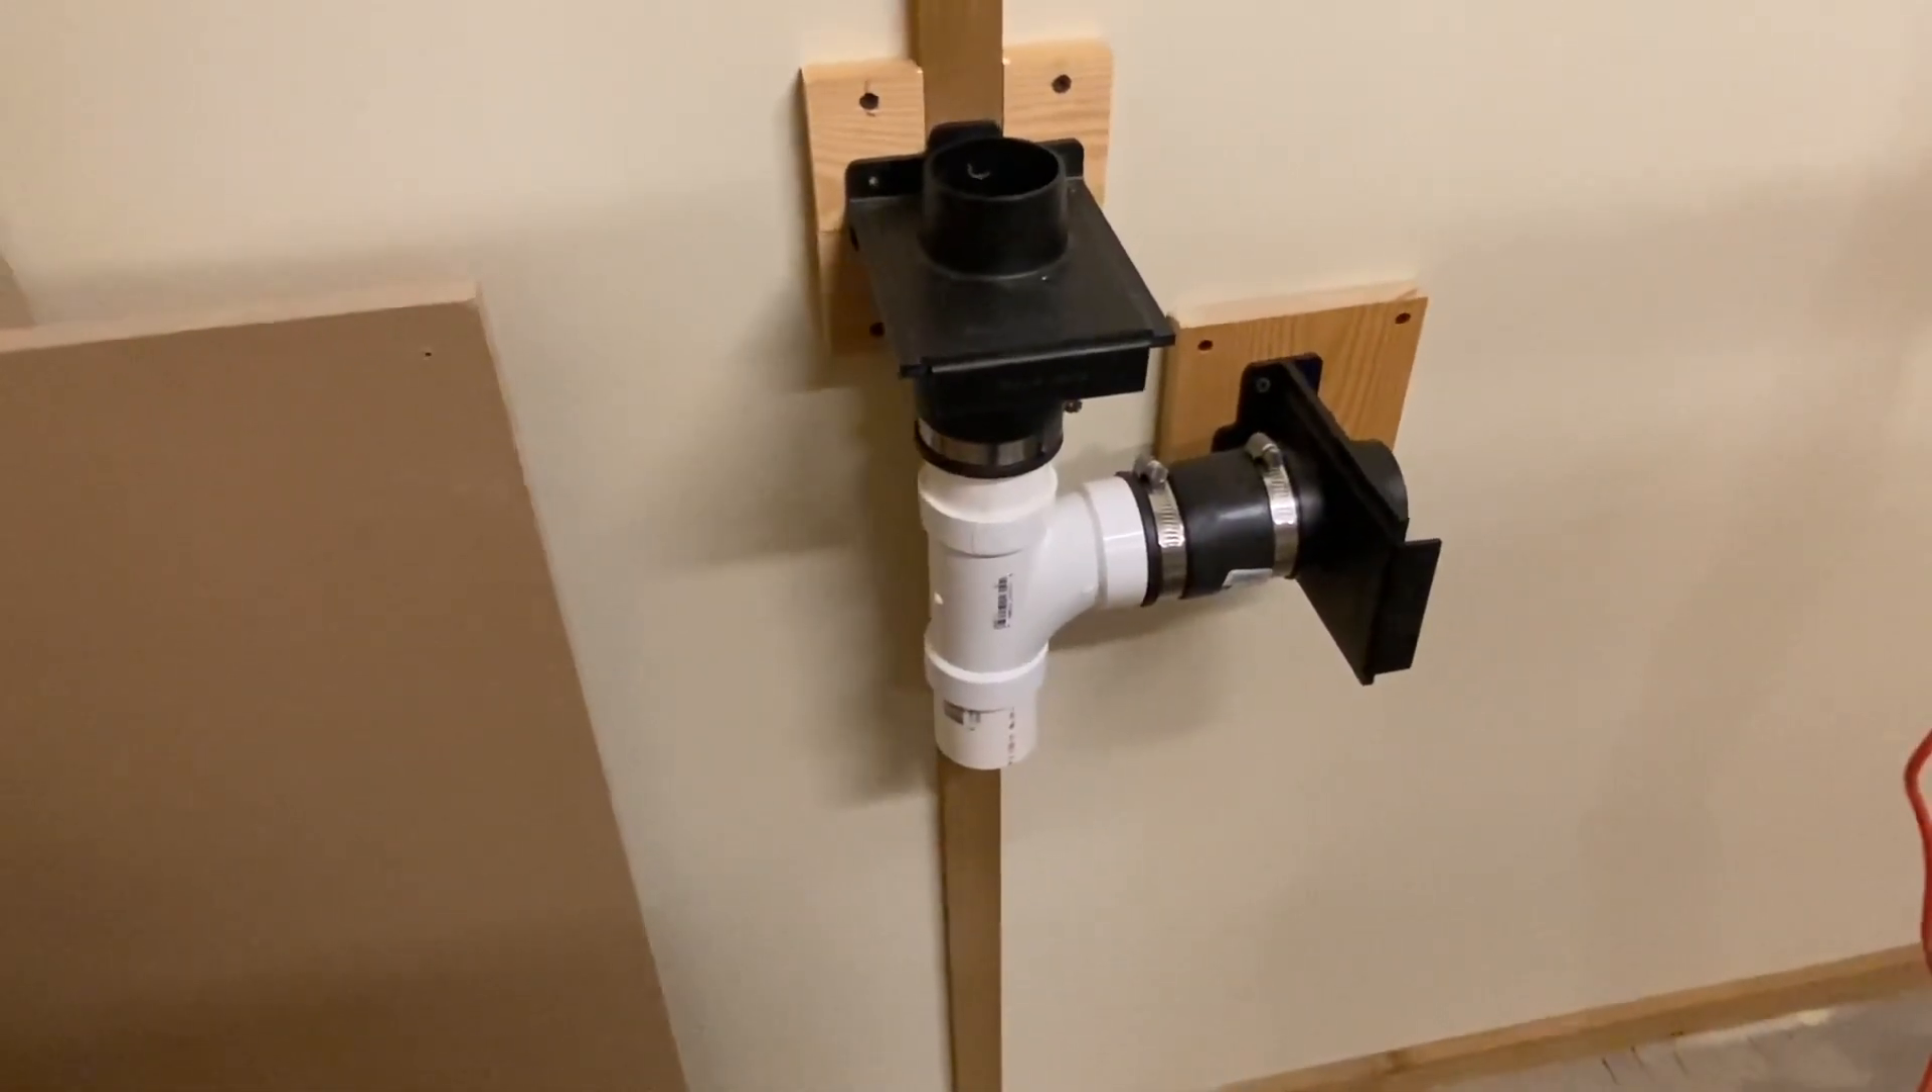So anyway I've got the blast gates in place.